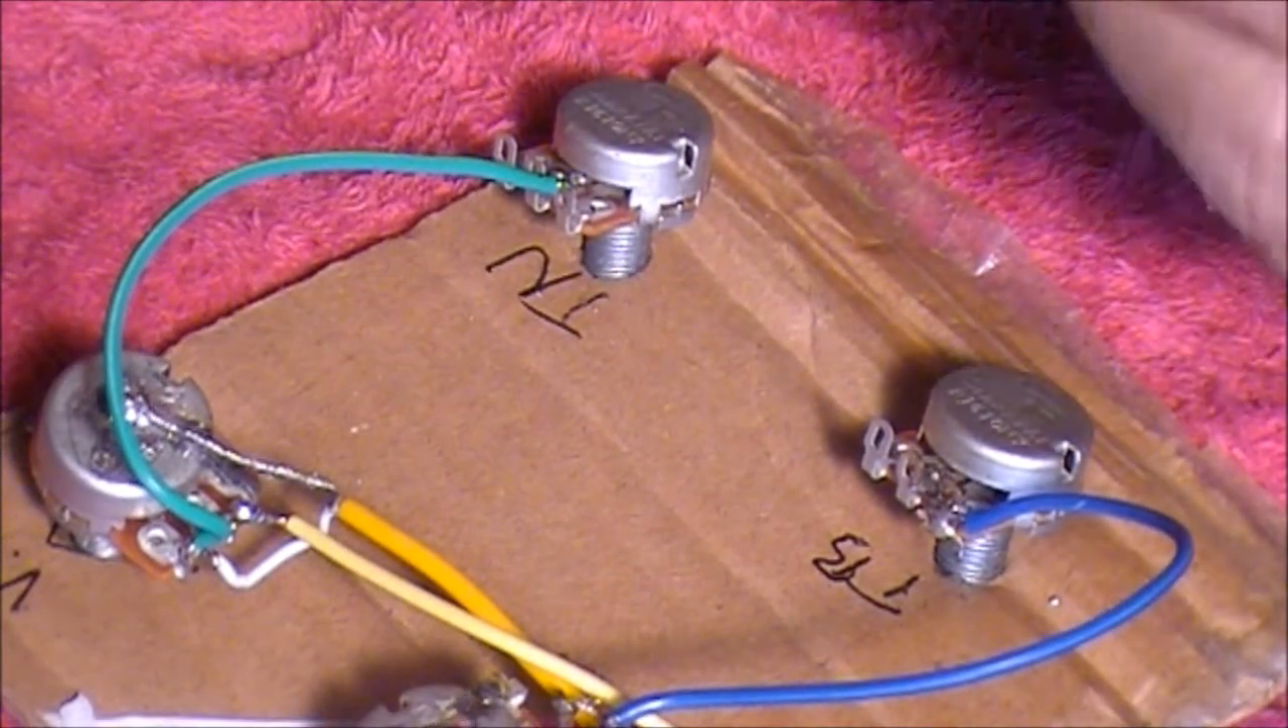I've now soldered this green wire from the left-hand side contact point on the neck volume pot. And it's soldered here to the left-hand side facing in on the neck tone pot.